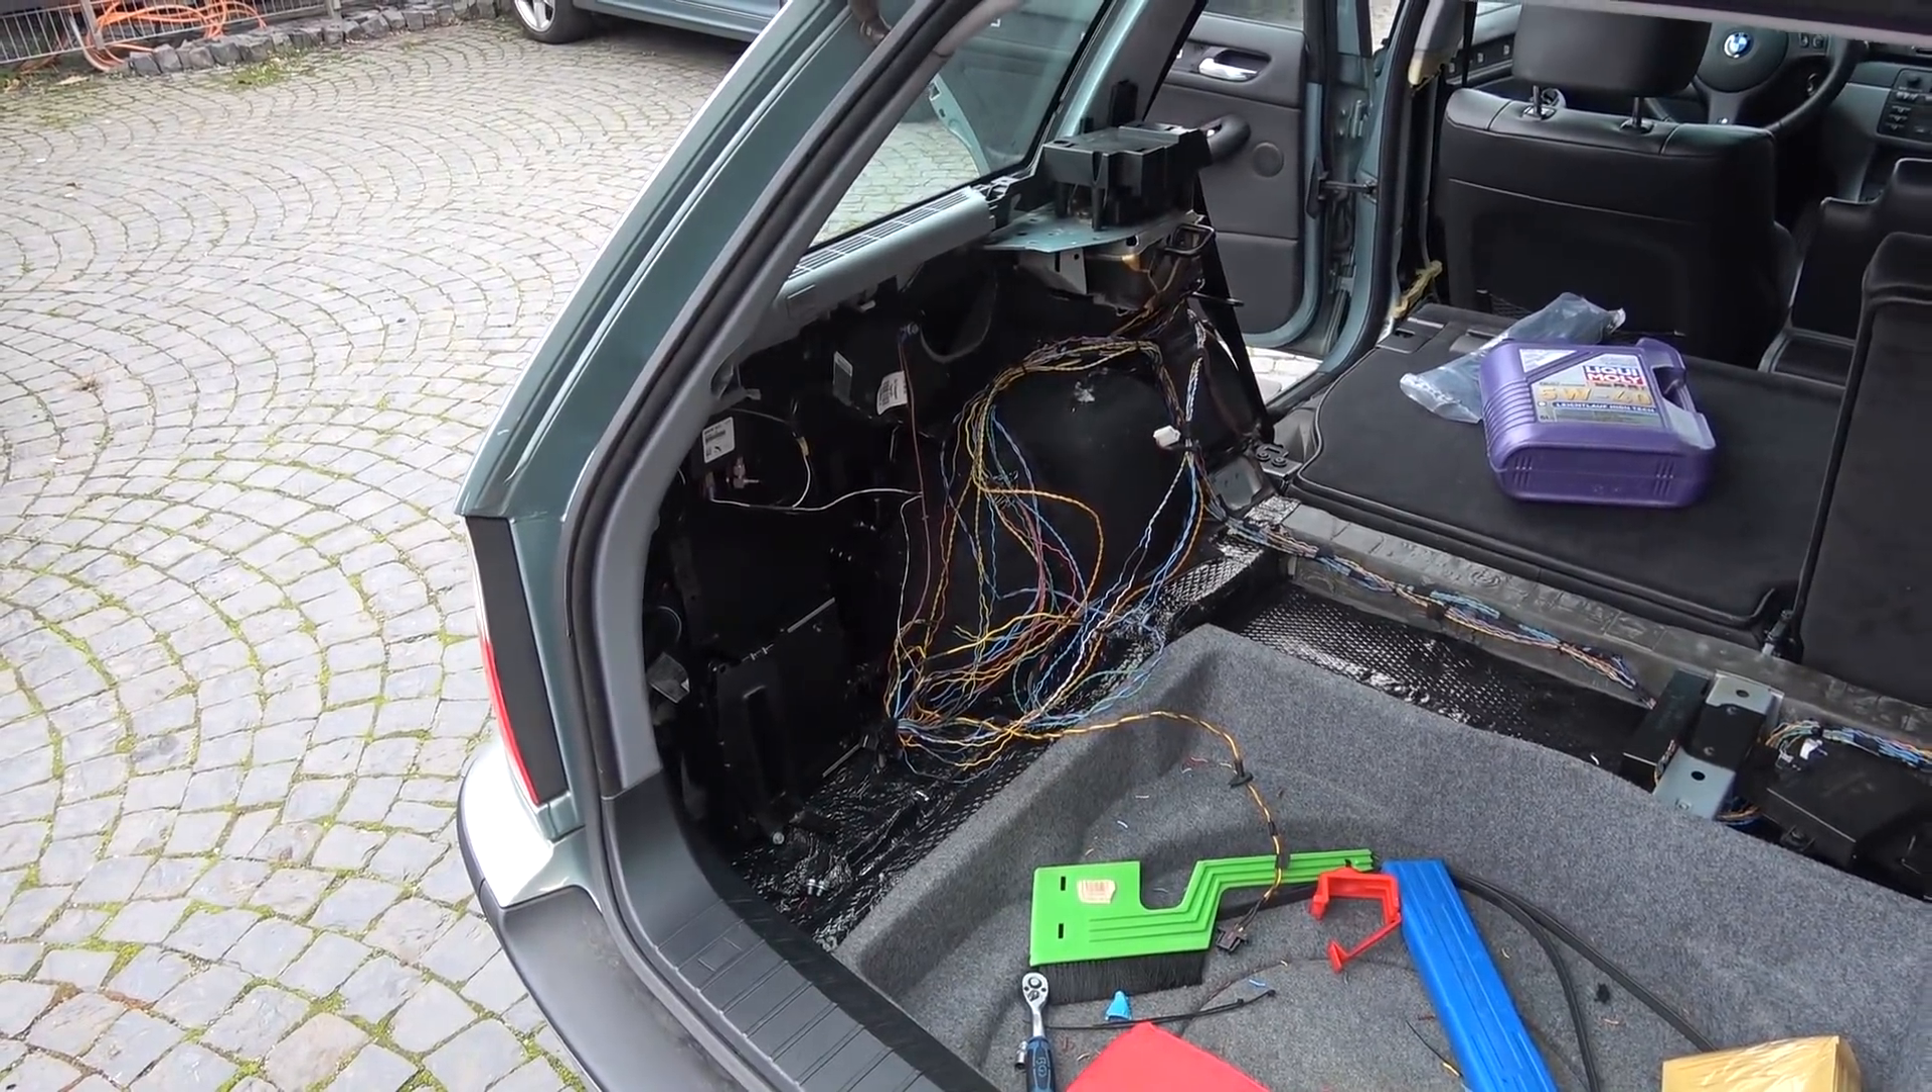And now I just gotta make all of this pretty and assemble the rest of the trunk and all of the trim over there.